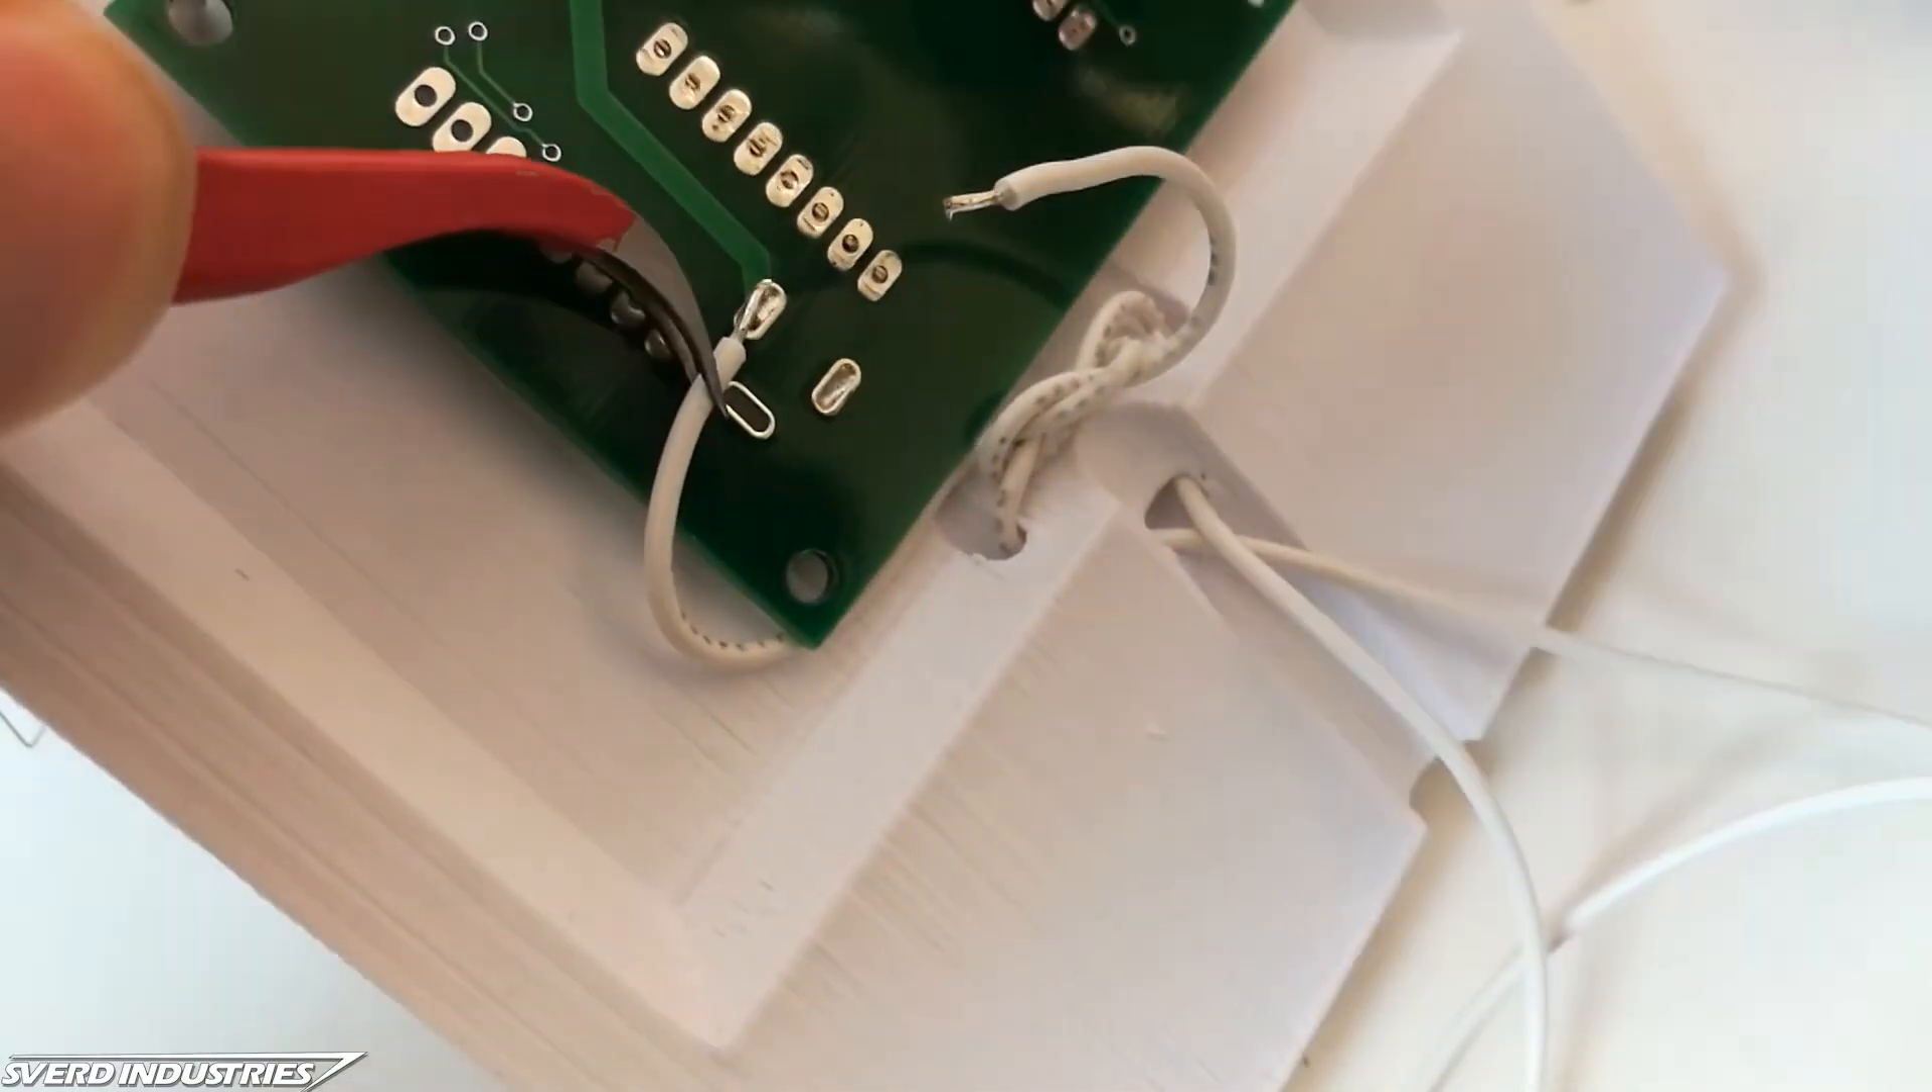There's the channel for the power cables where the cables go into their own separate channels and are tied together.